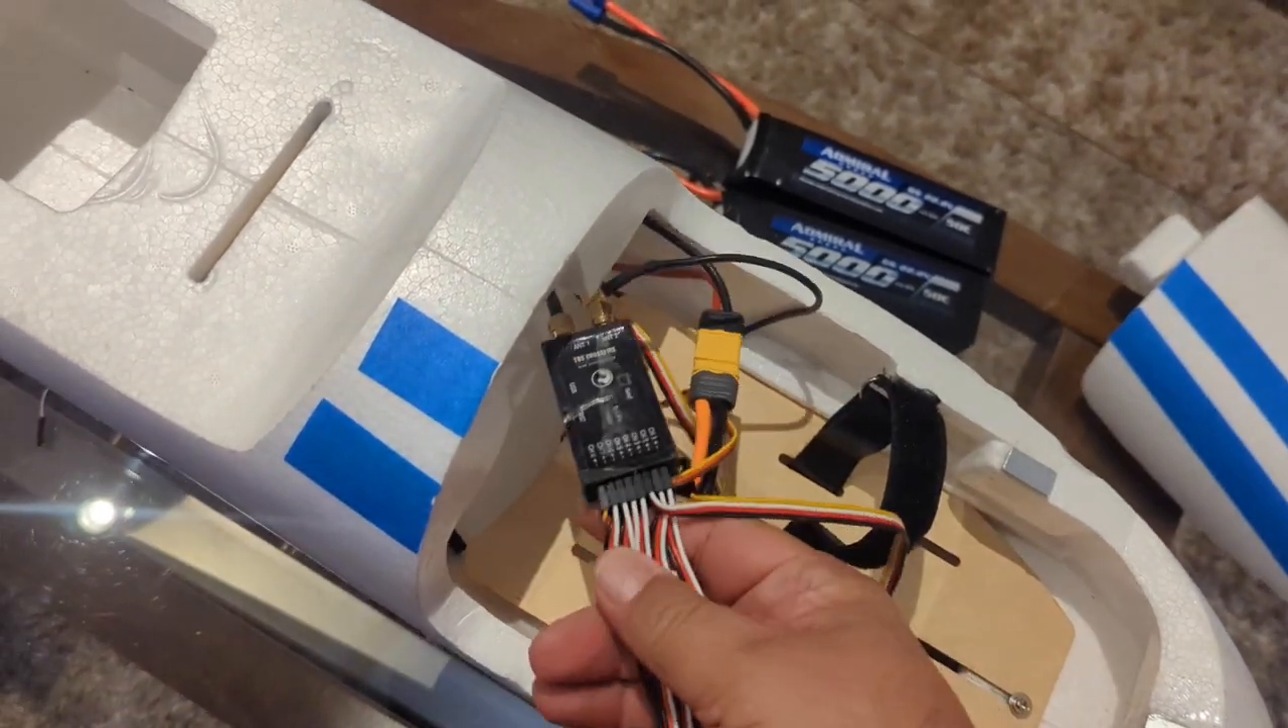I of course connected all the different leads here these are all servo extensions.